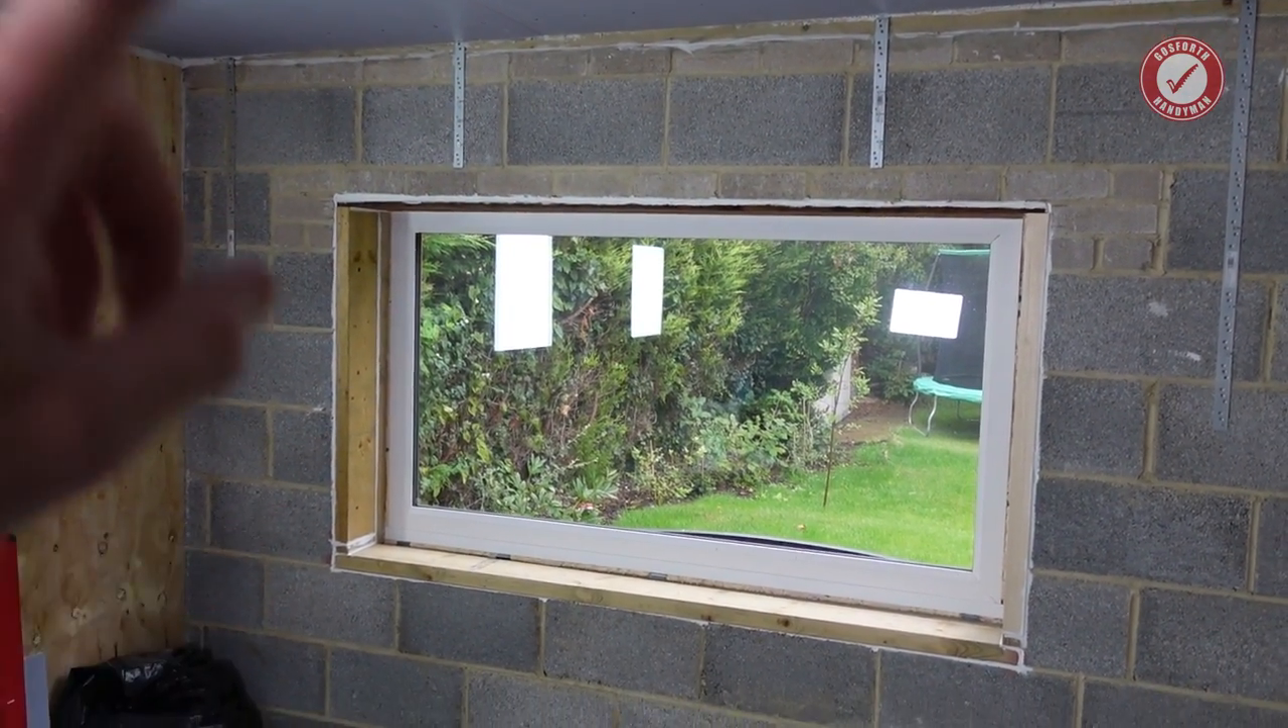I've also made a start on framing out the window as well.